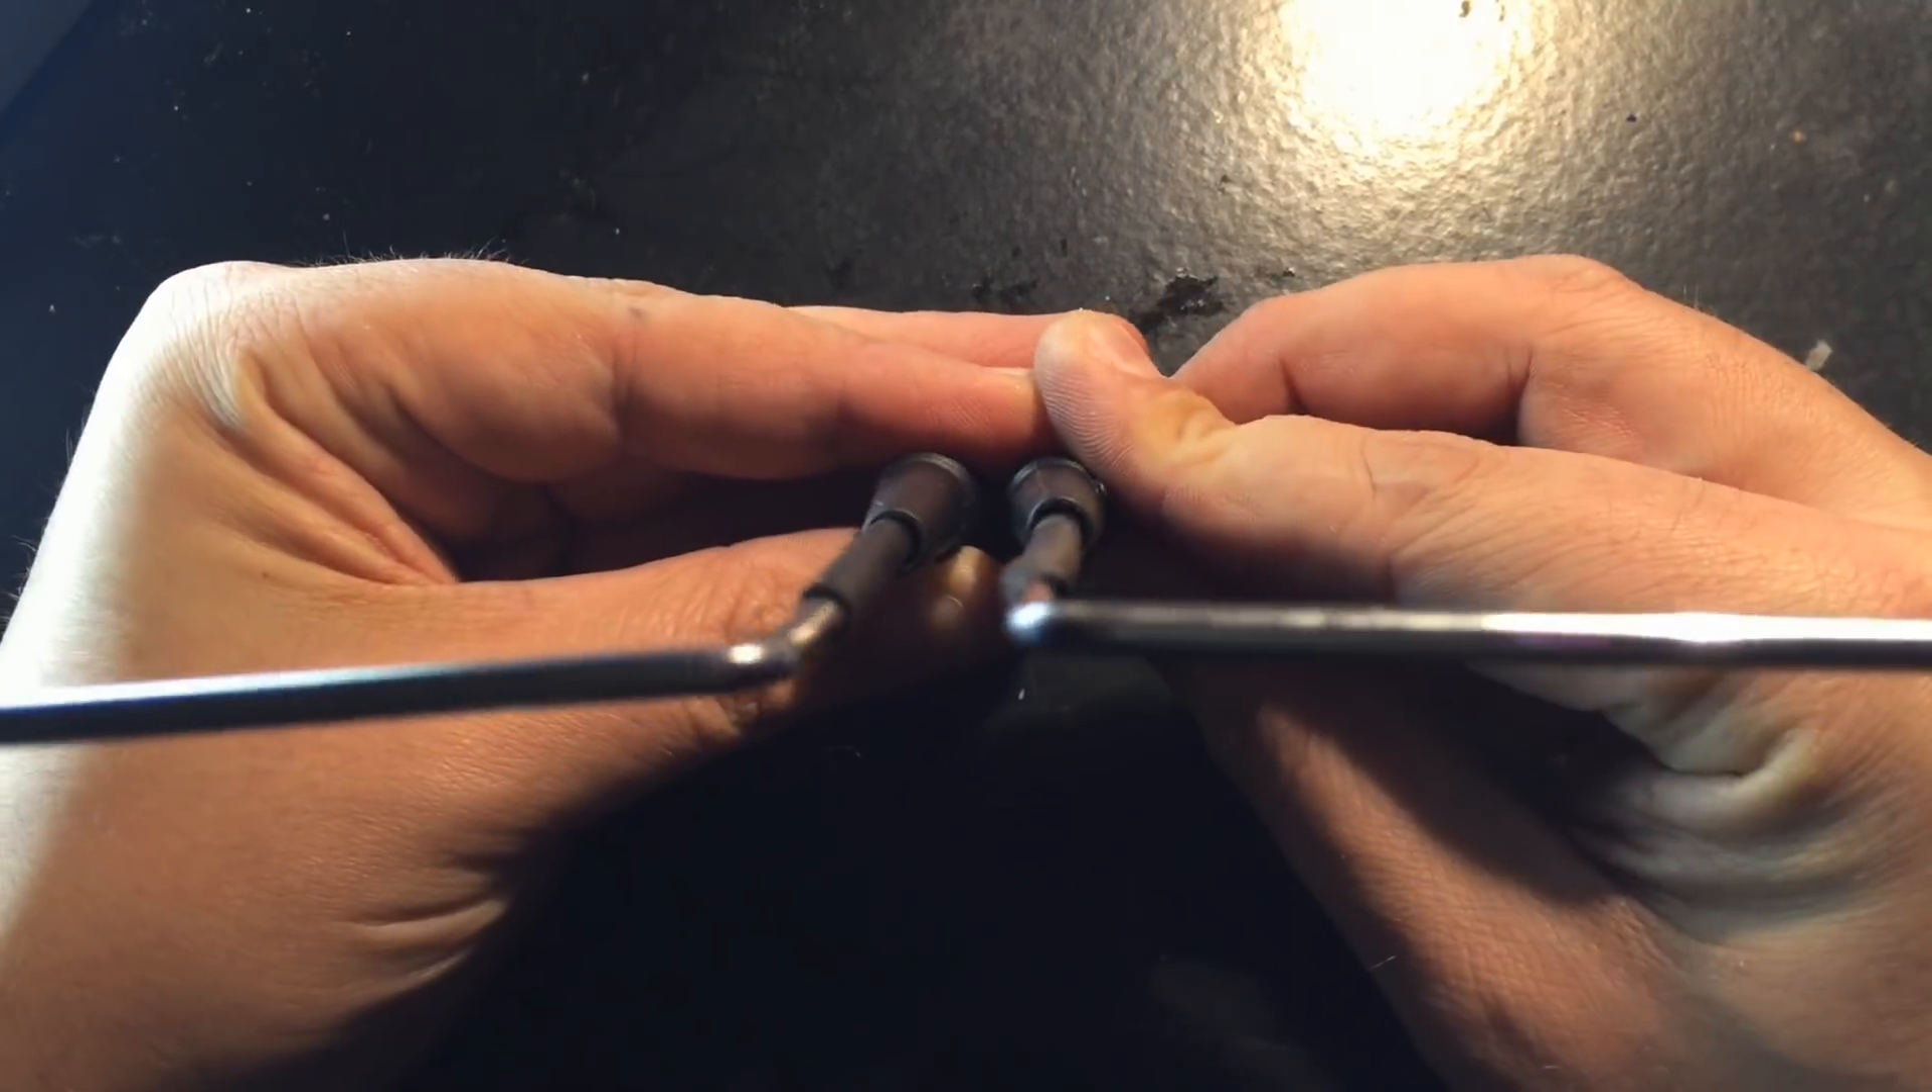I bended the two leads 90 degrees and added some shrink tube to both.